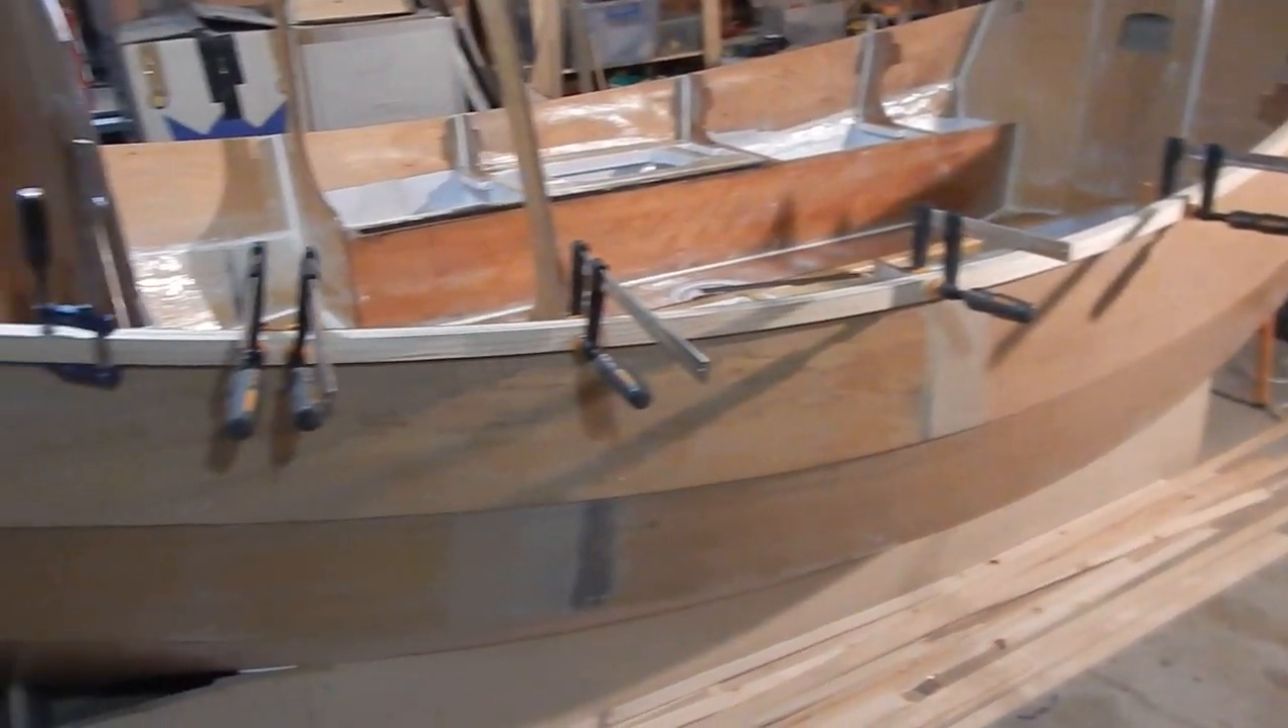So here is a port side gunnel. Dry fit with clamps.